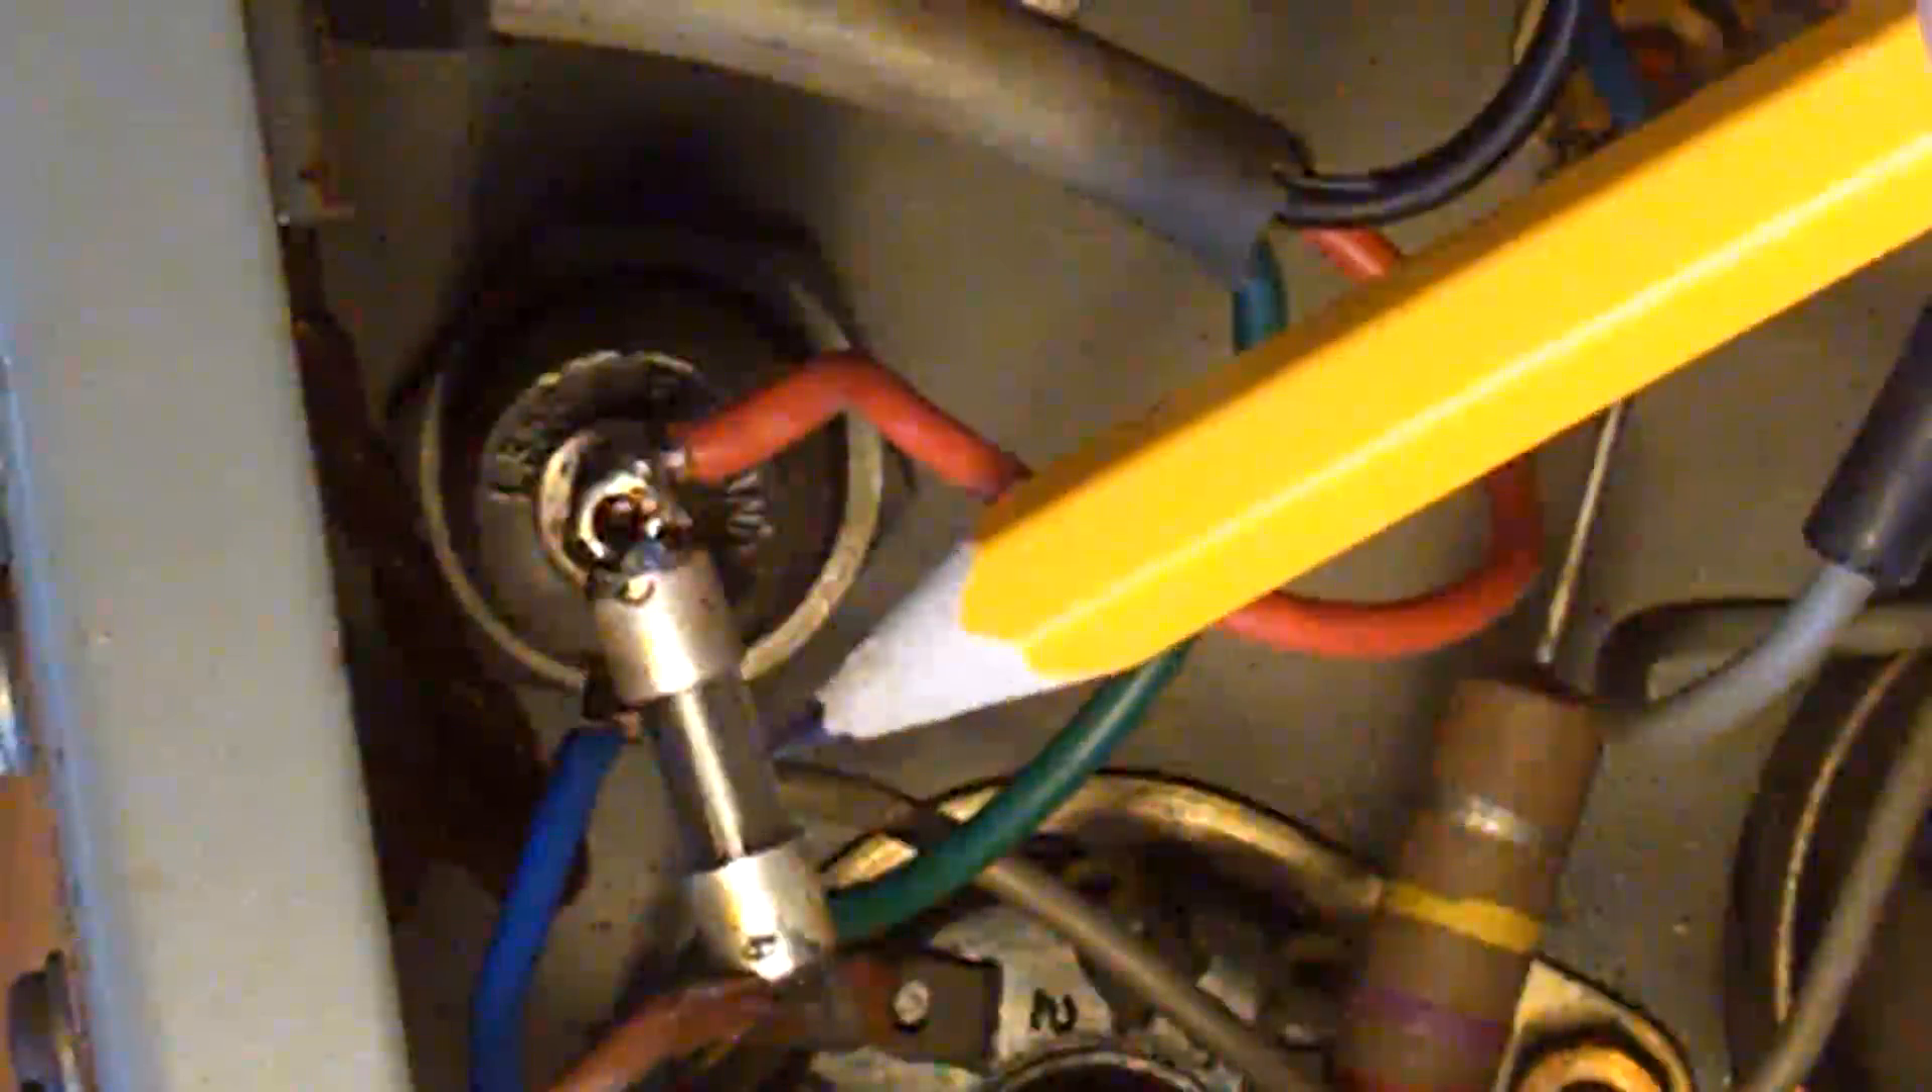So what I've done is I've actually soldered a little fuse onto the stud there, and then I've got a wire coming off the other end of the fuse.